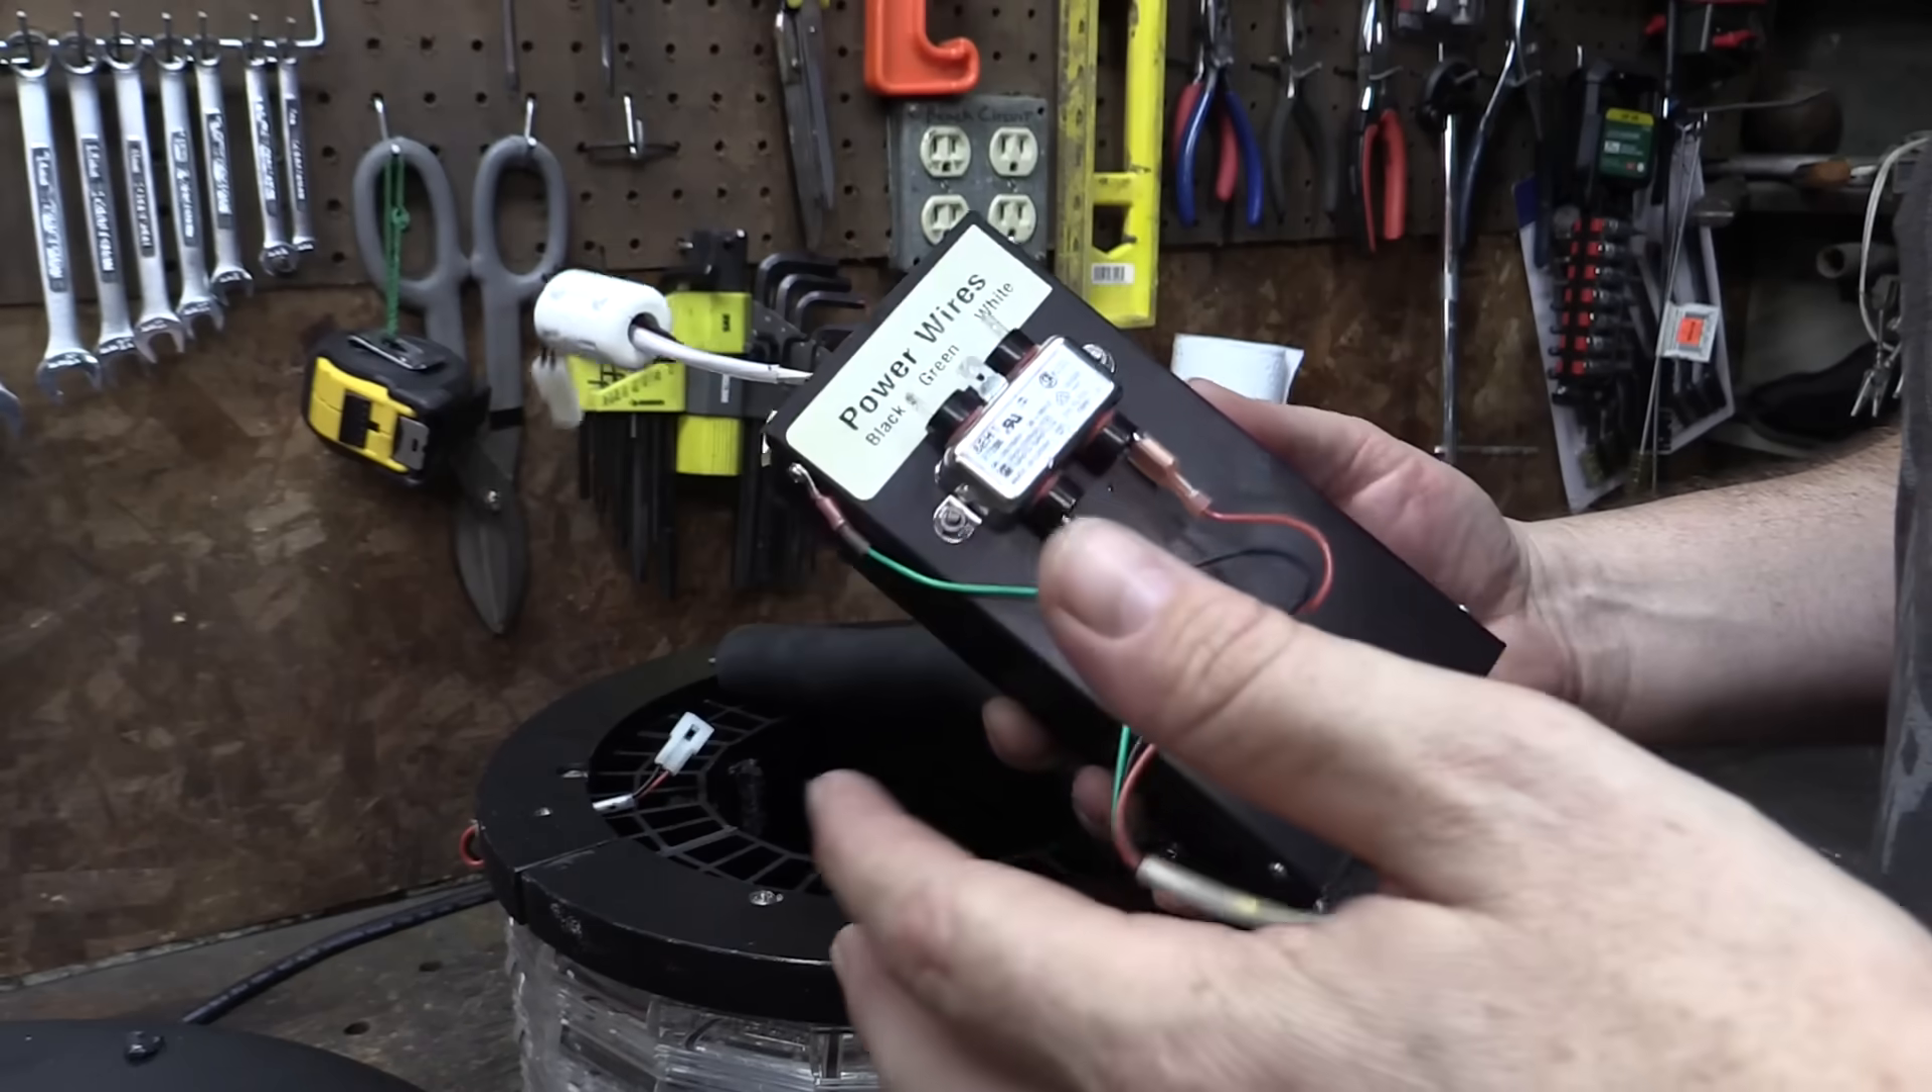Okay, we've removed the magic black box.